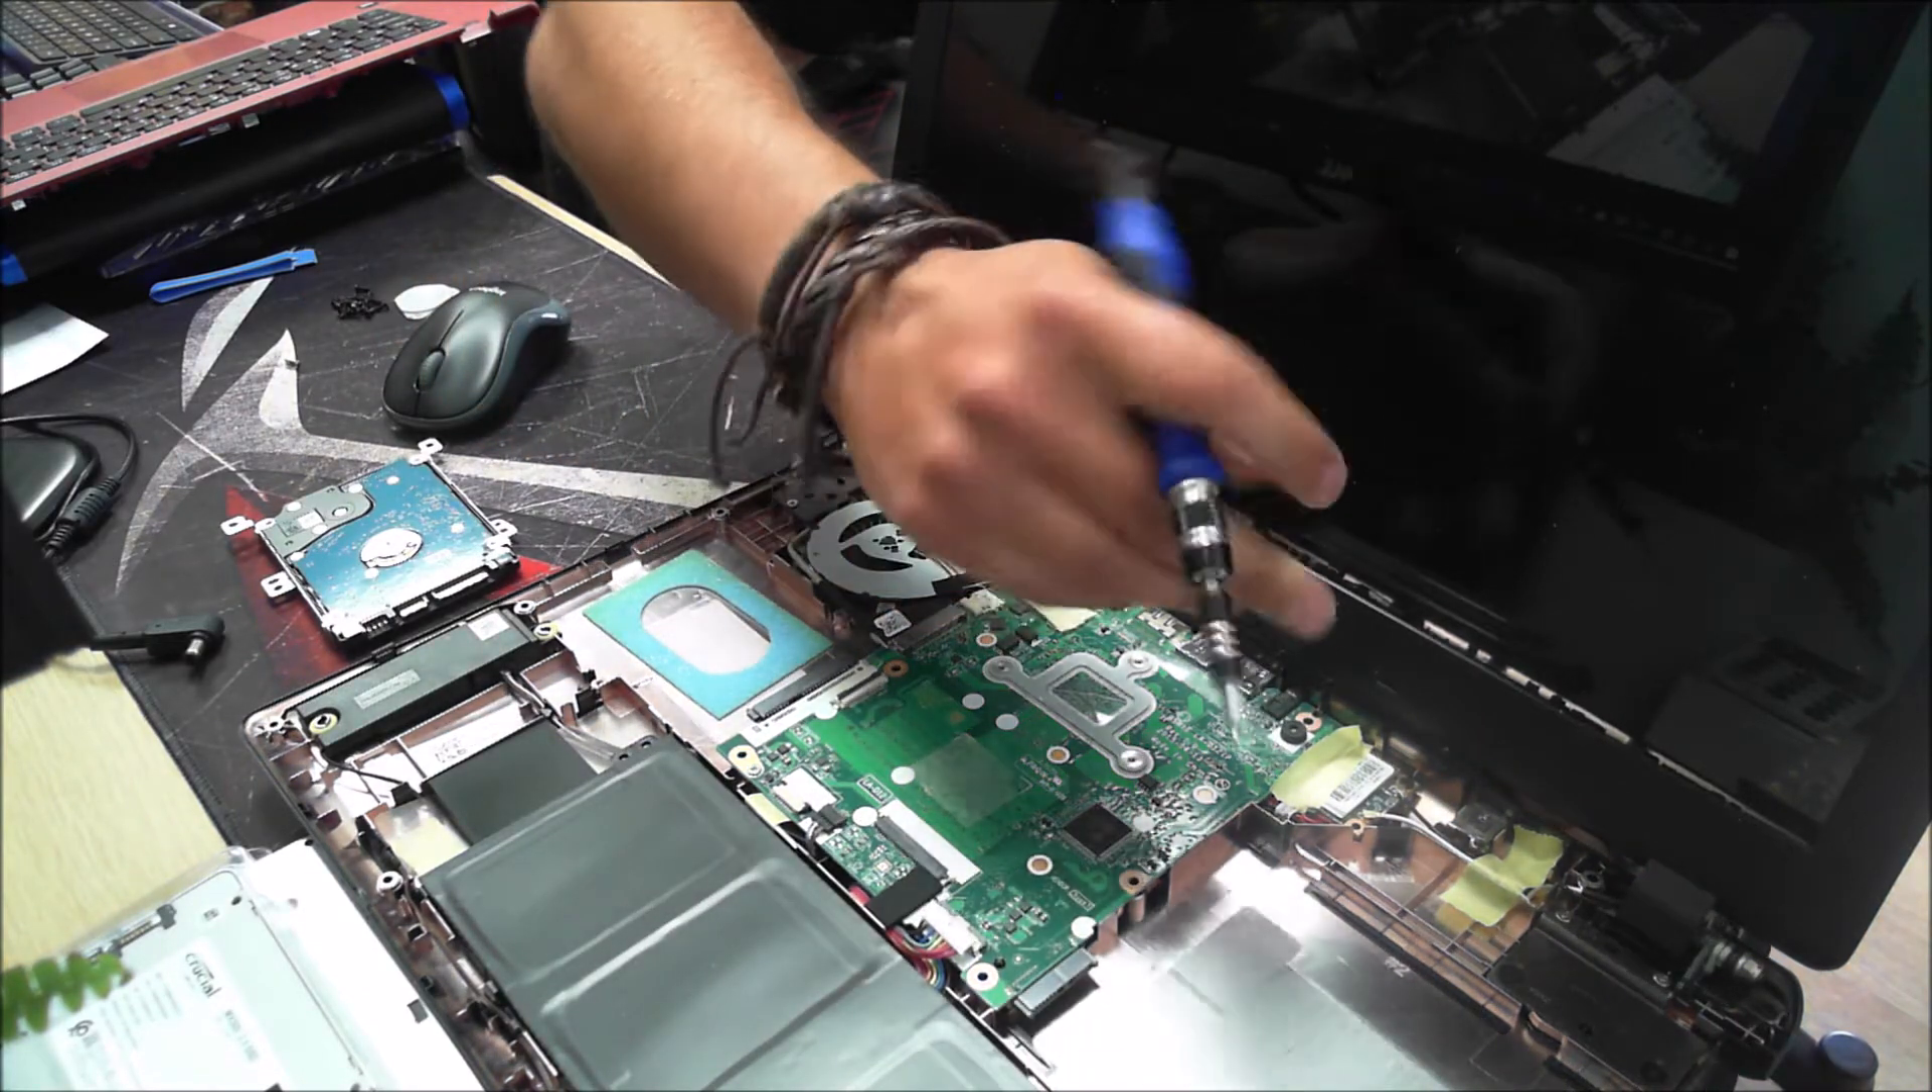So we've got the hard drive out now.